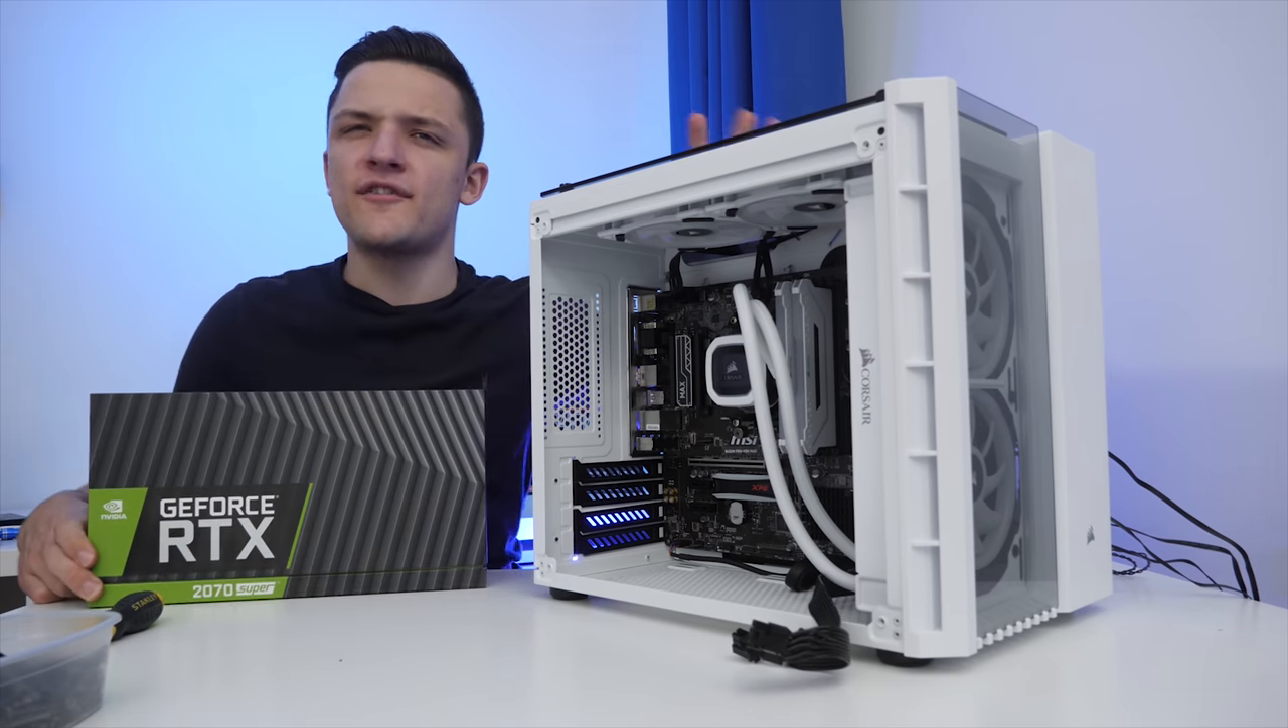All right then, with pretty much every single component in, all that's left to go is the big one, aside from the case, of course, because this is my favorite, the NVIDIA RTX 2070 Super.